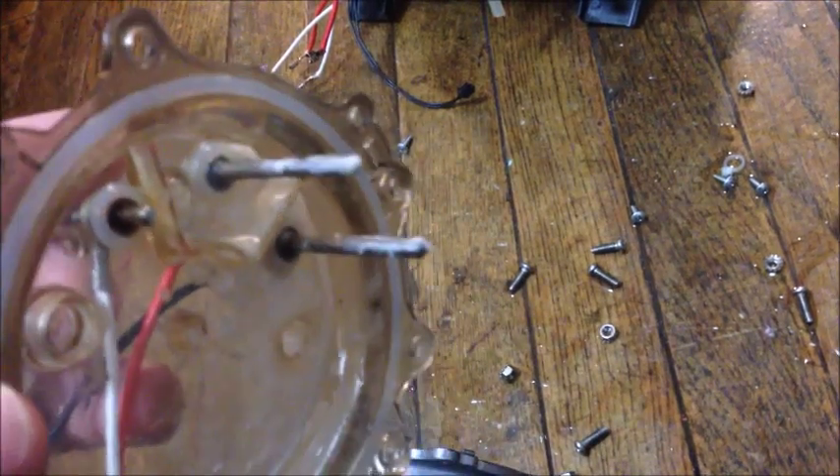So we took out all the screws, we take off the lid here, we see the probes that measure the water level.